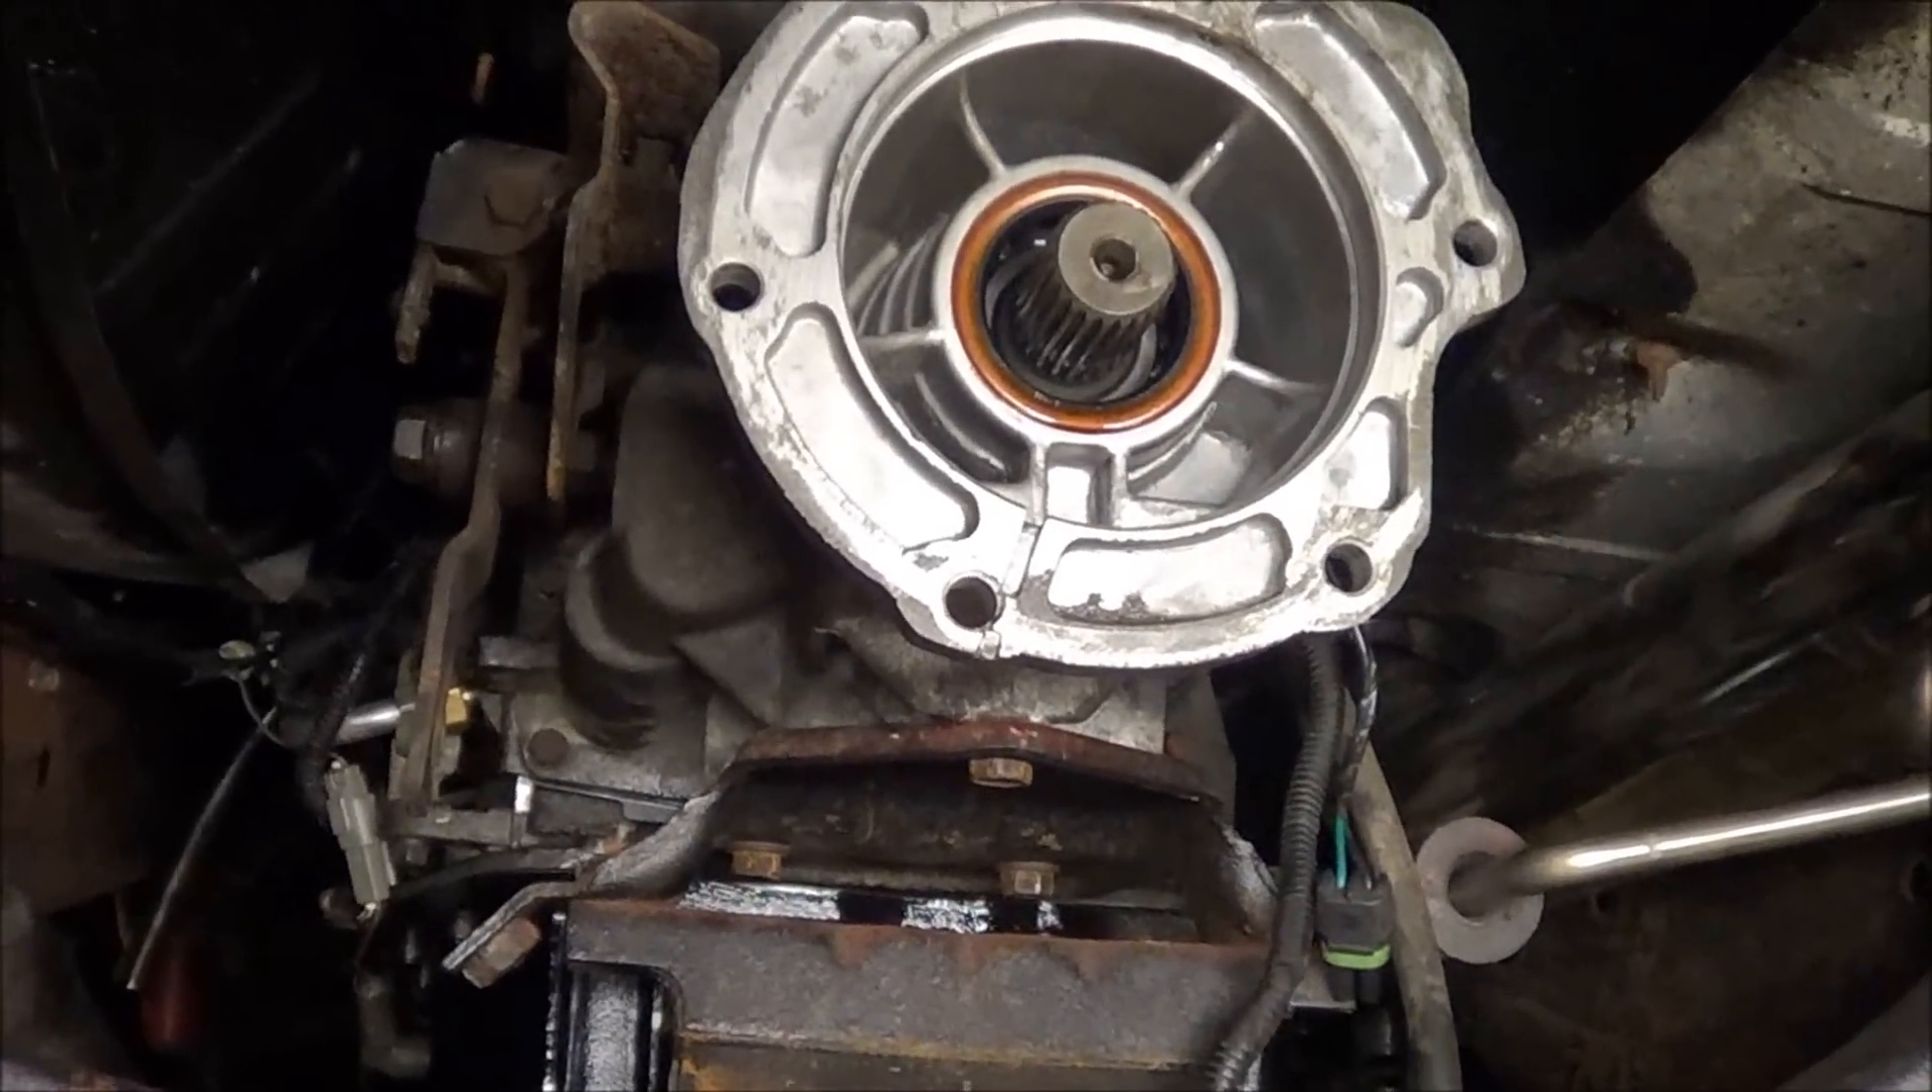I've got the housing back in place.